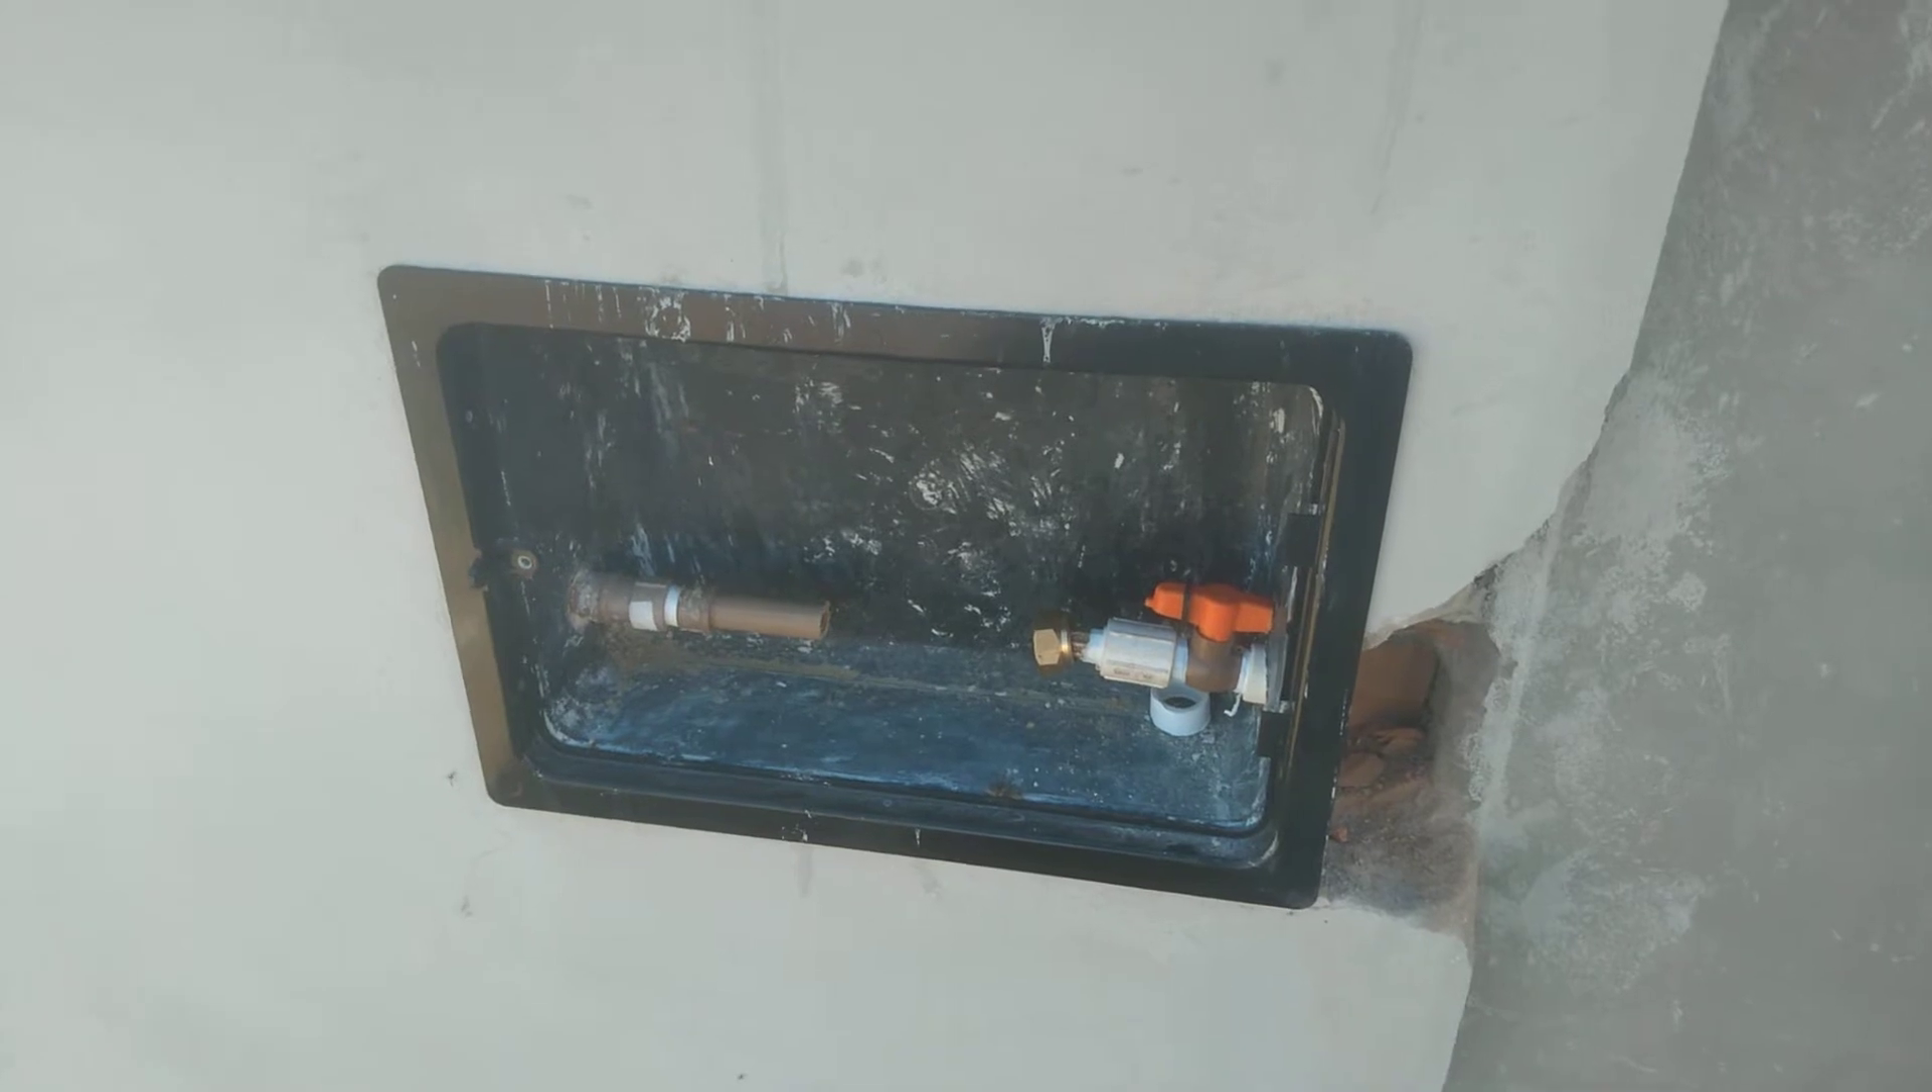Já está instalado aqui o registro, vamos fazer a ligação e colocar aqui o hidrômetro.